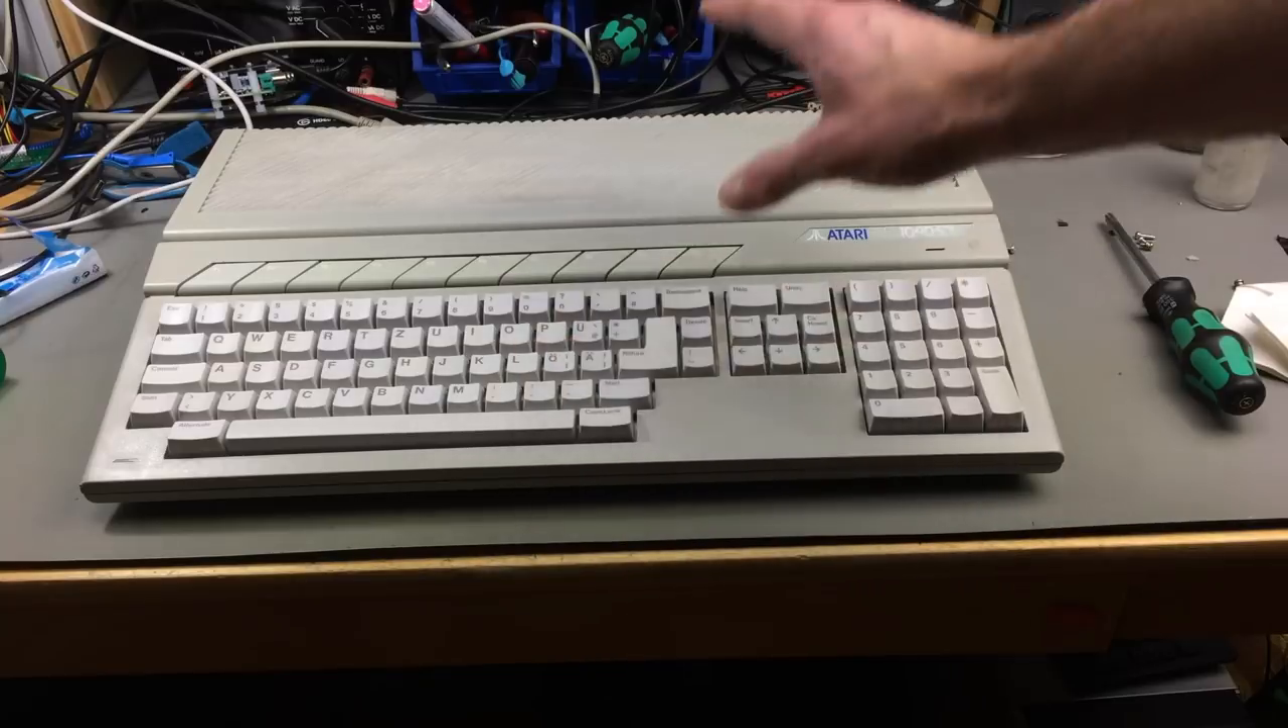The case turned out pretty nicely the keyboard looks nice got everything reassembled.